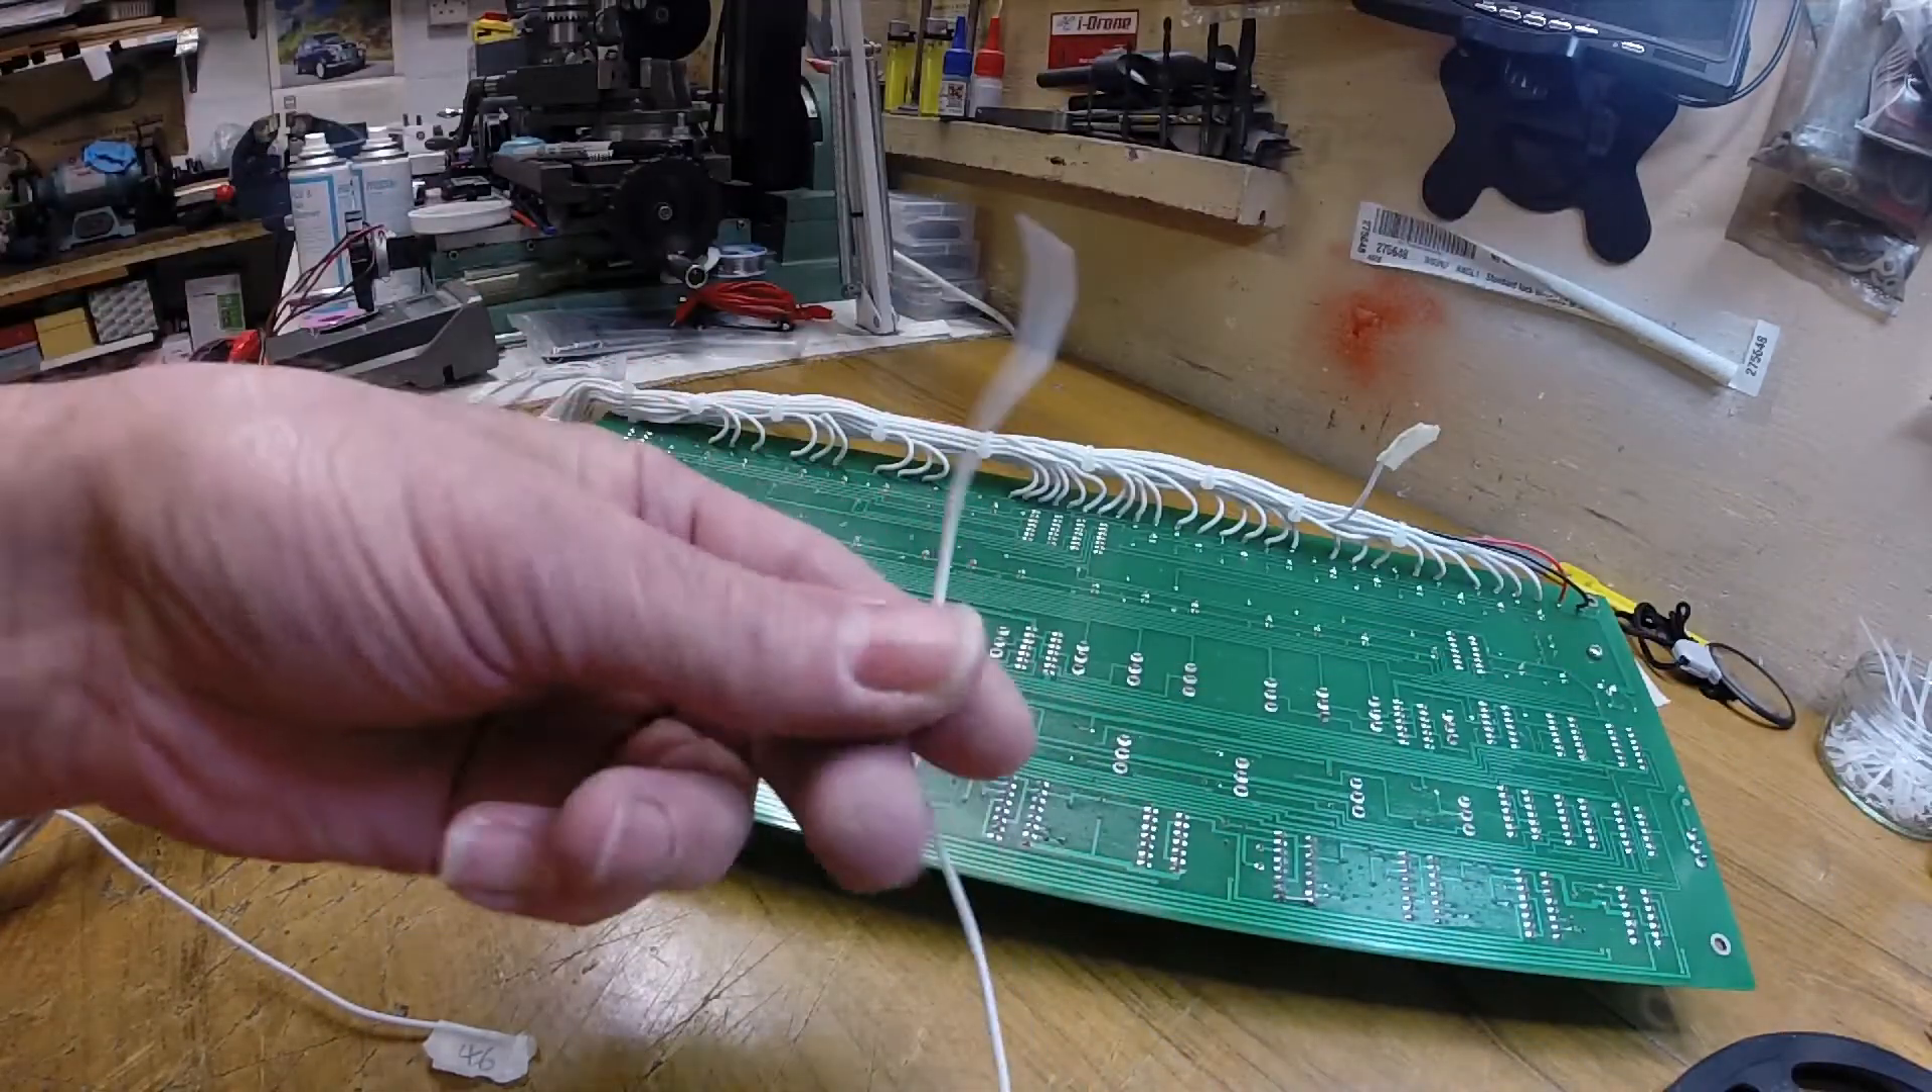Right I've got all the wires on here now.